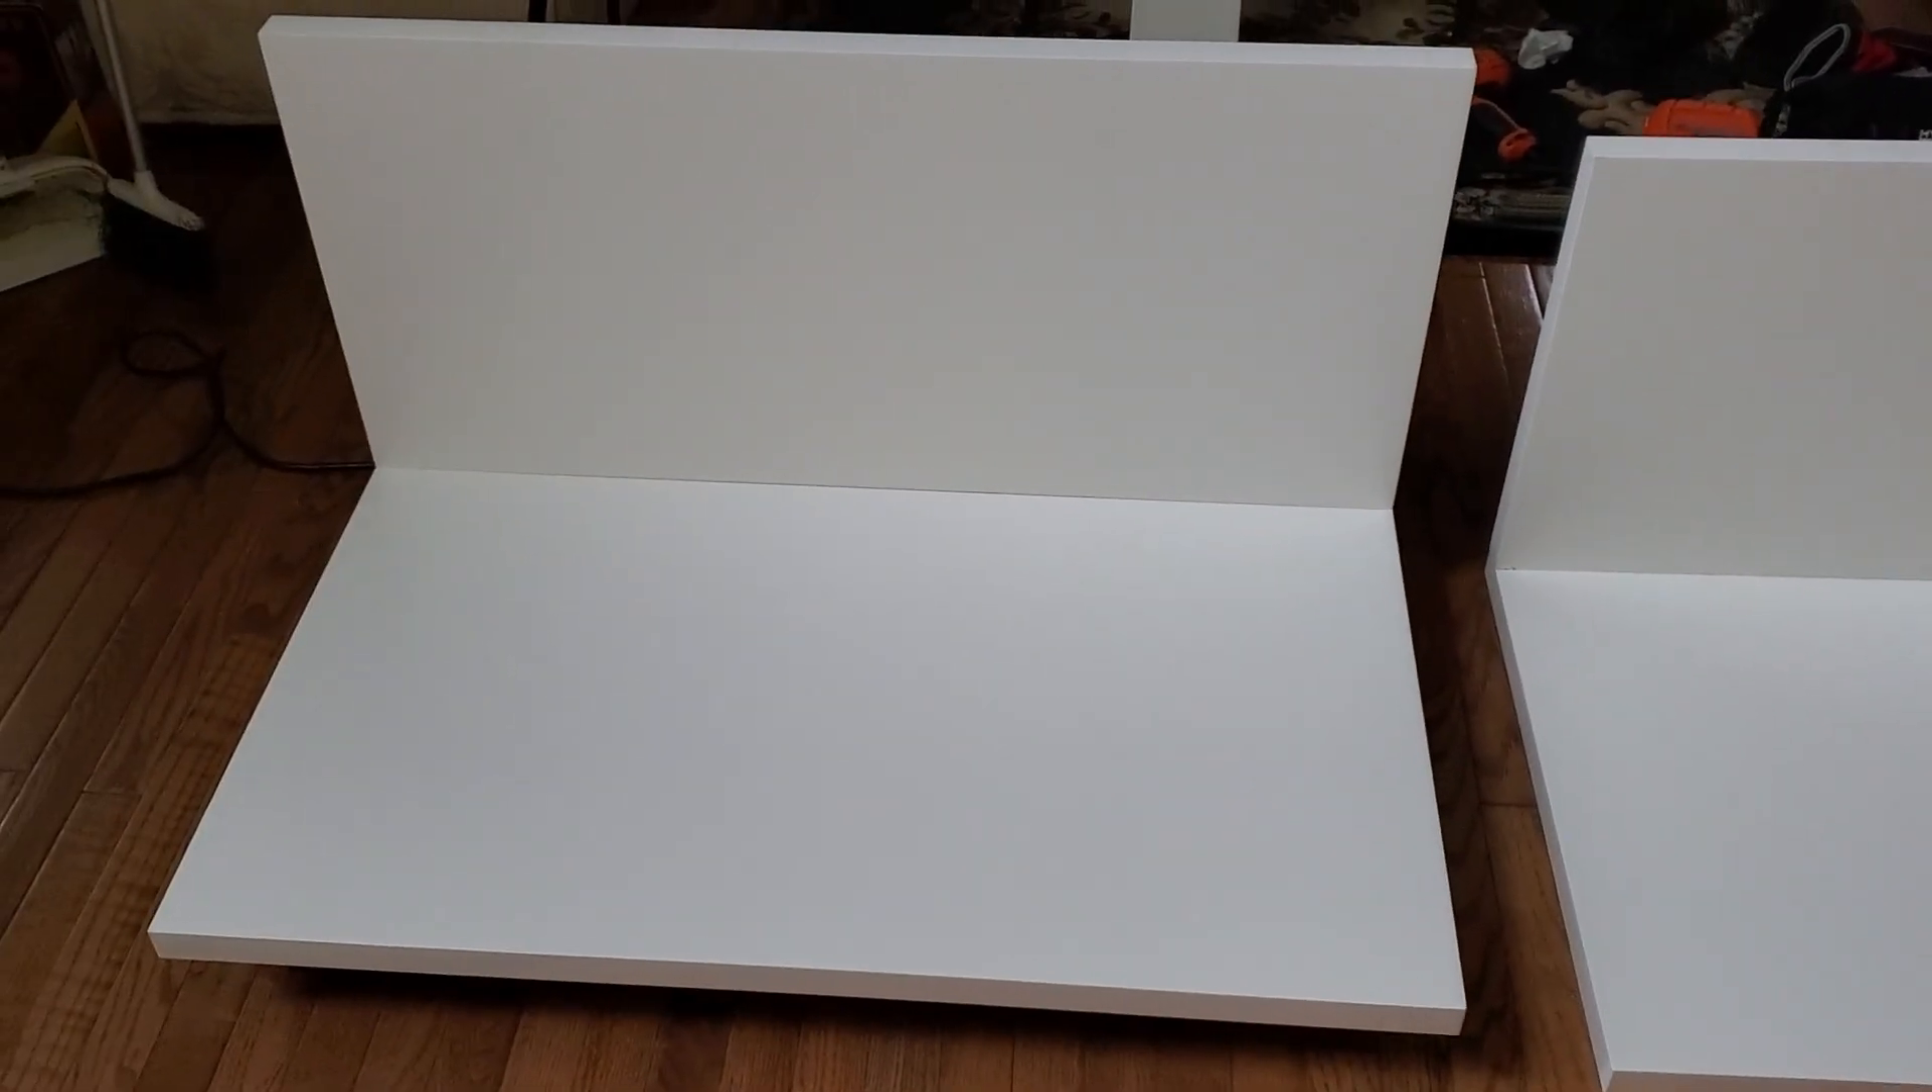I assembled the back walls to both the bottom boards.